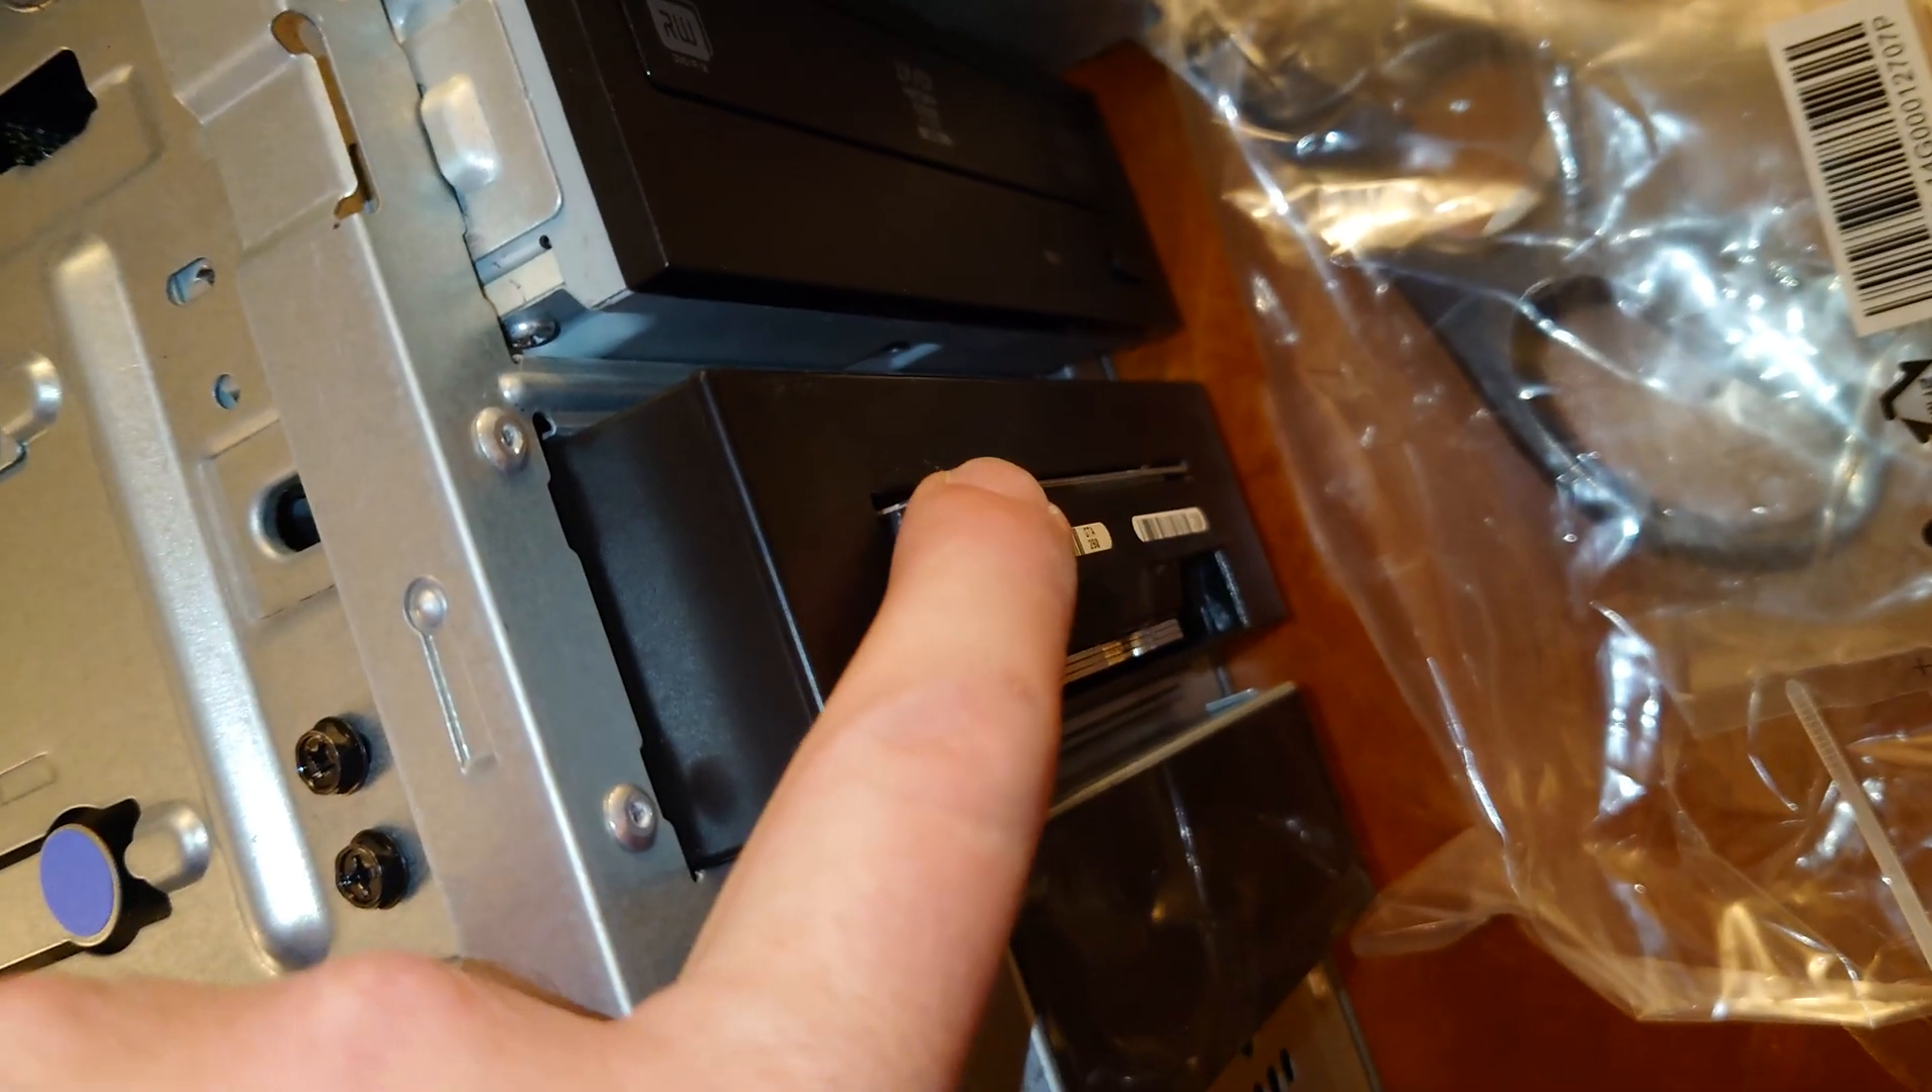In terms of drive configuration, I ended up installing this 5 .25 to 3 .5 inch bay adapter.